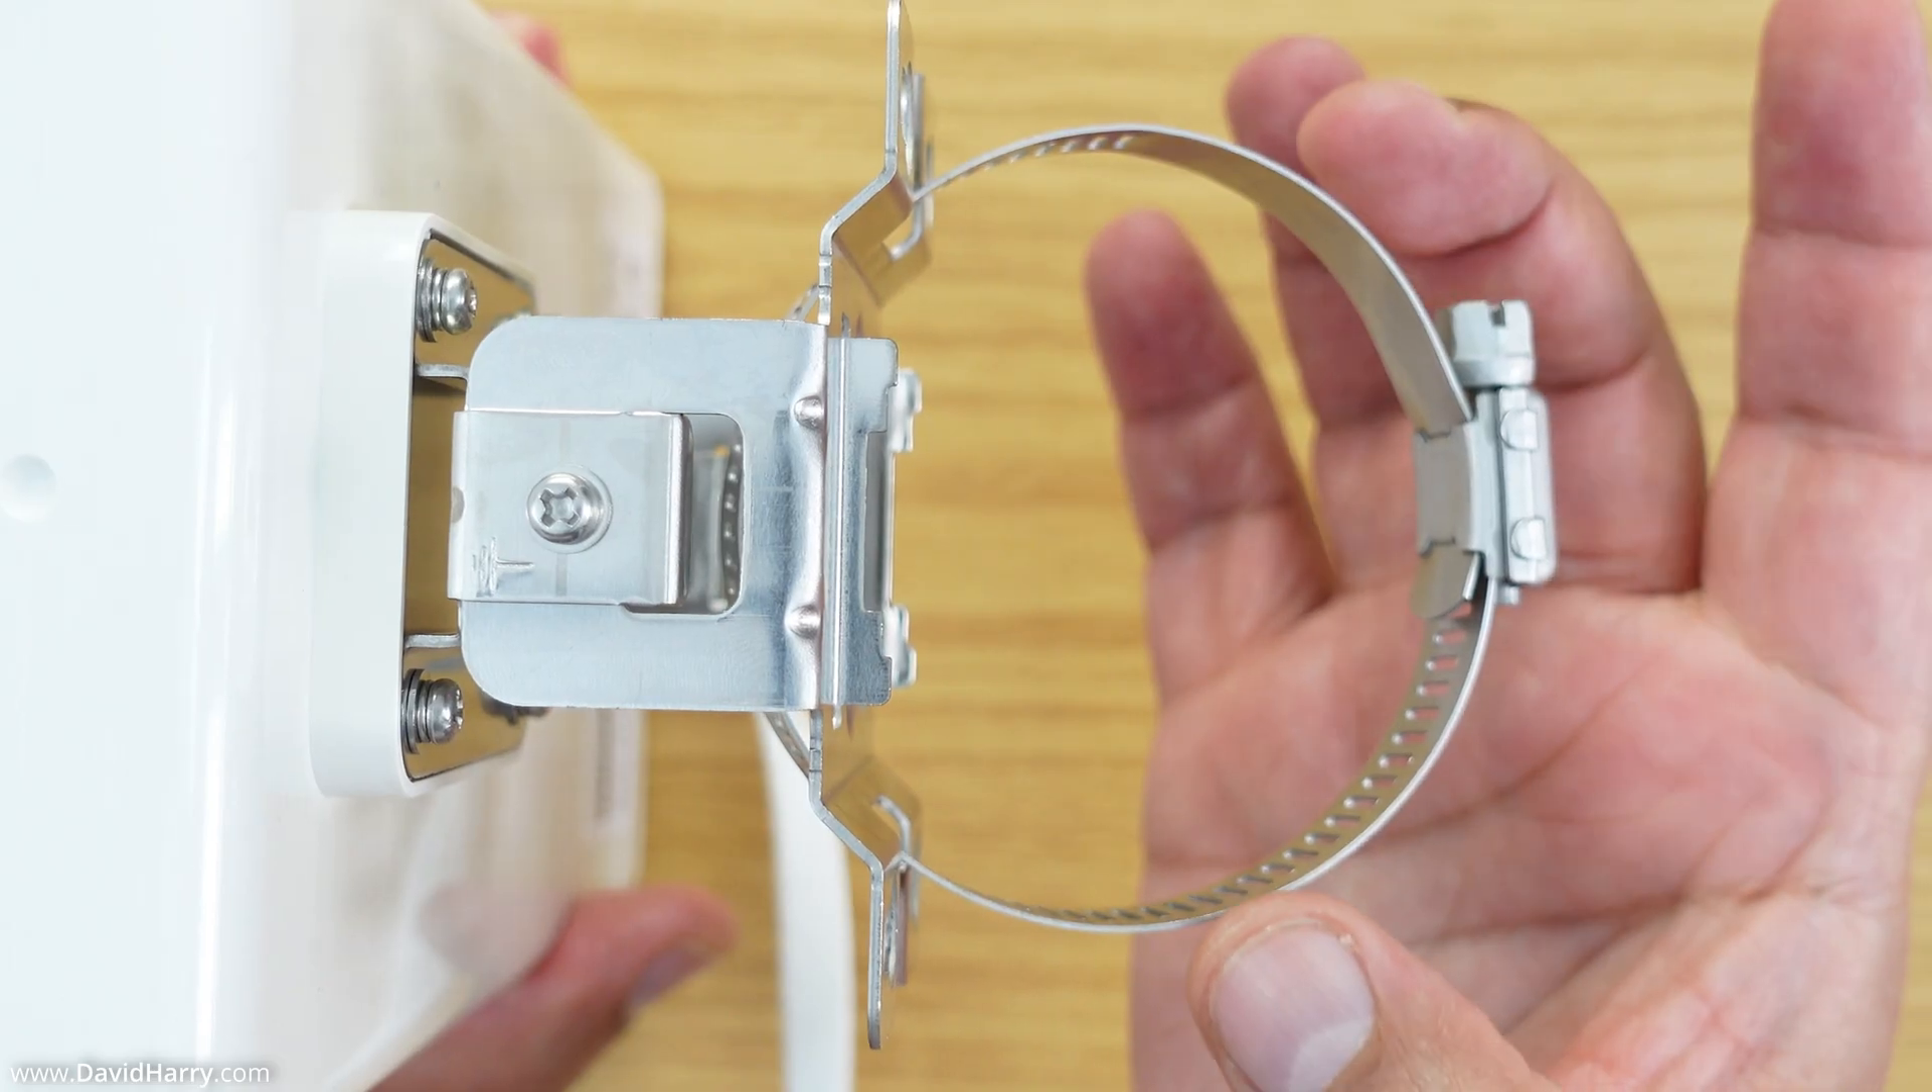The metal ring is just looped its way right the way through the back plate there.